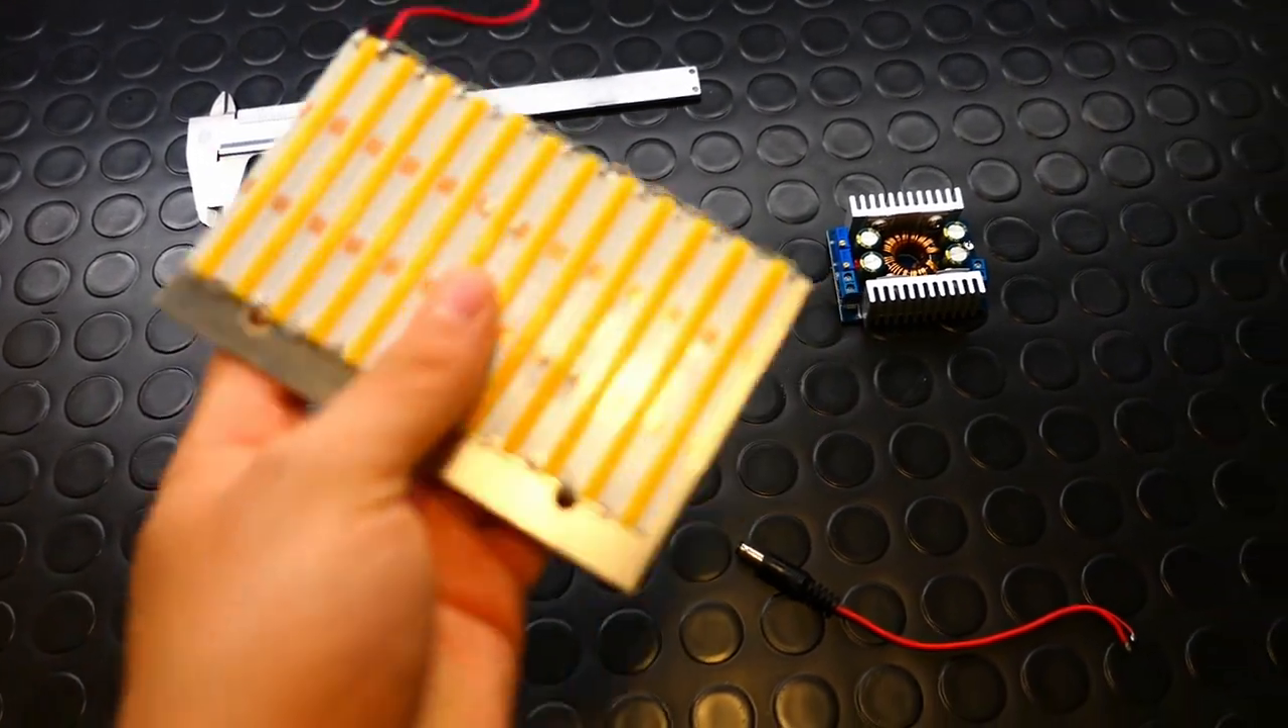Al di sopra di questa piastra in alluminio ho posizionato i pezzi di striscia led.